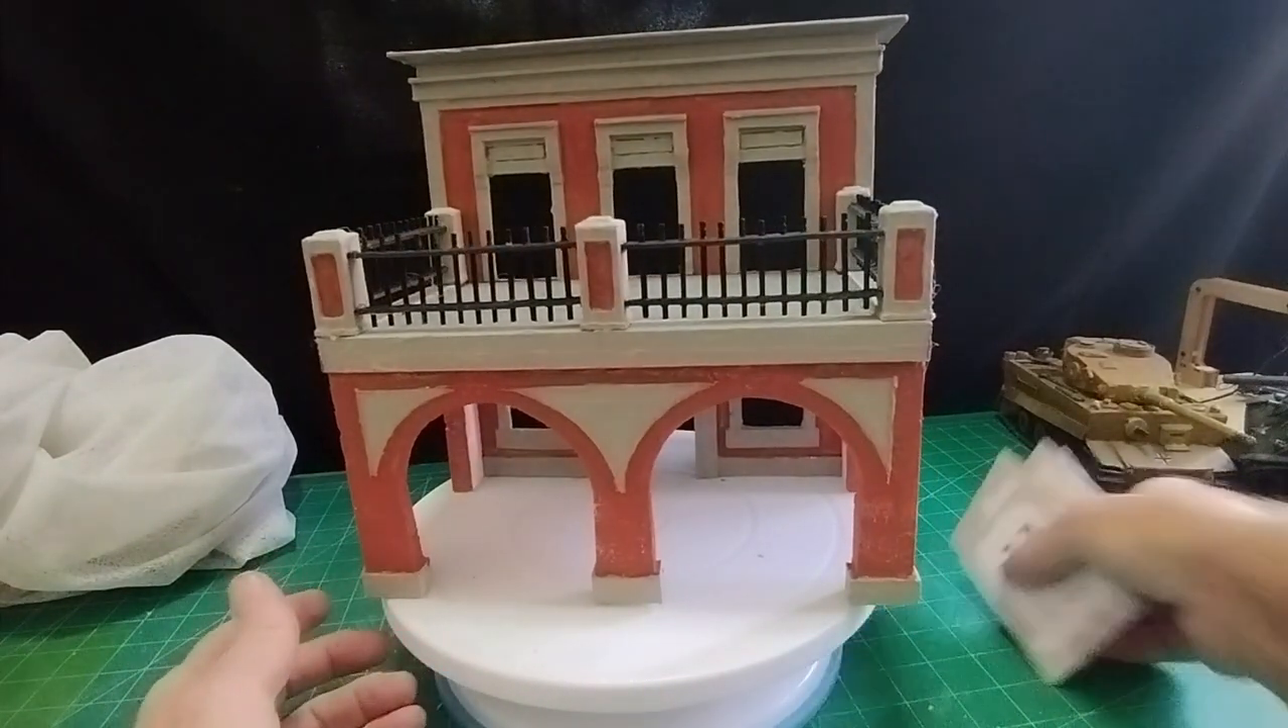So all I need do now is put the doors and windows in.